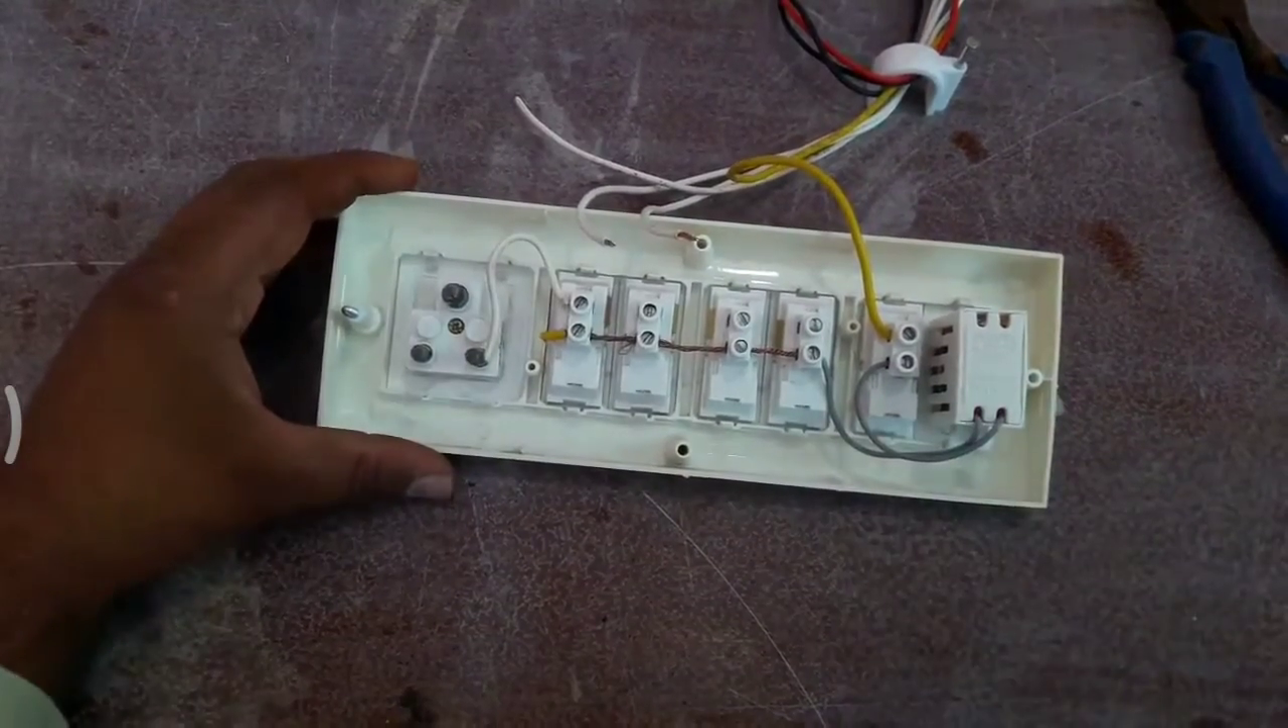یہ دیکھئے دوستو آپ کے سامنے میں نے پیلا وائر کنیکشن کر دیا ہے۔